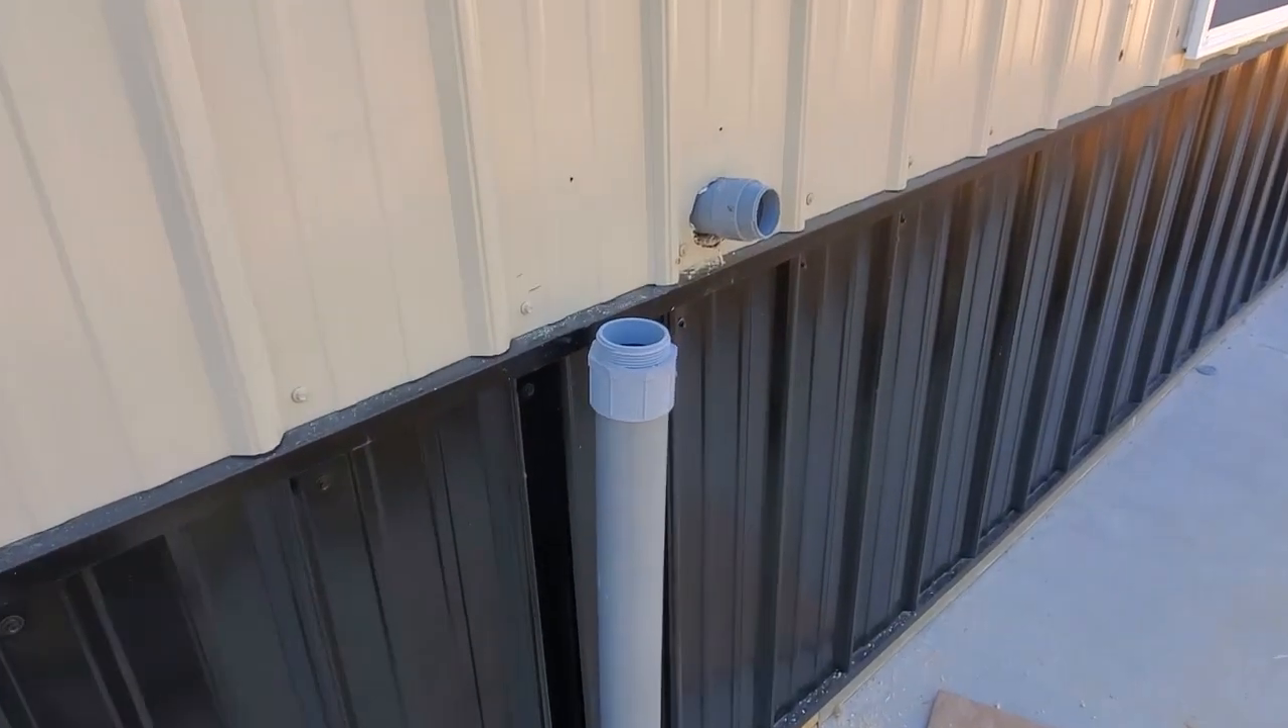I went ahead and cut off my pipe with my new Schedule 80 vertical riser. Got it glued on. Got the threaded coupling on it.